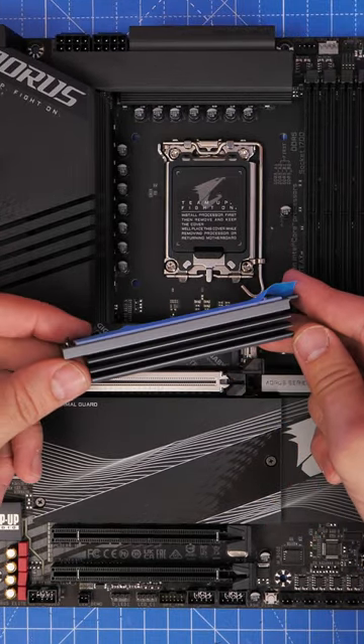So I've taken this gigabyte board and I've removed this large heatsink from the top slot on the motherboard.